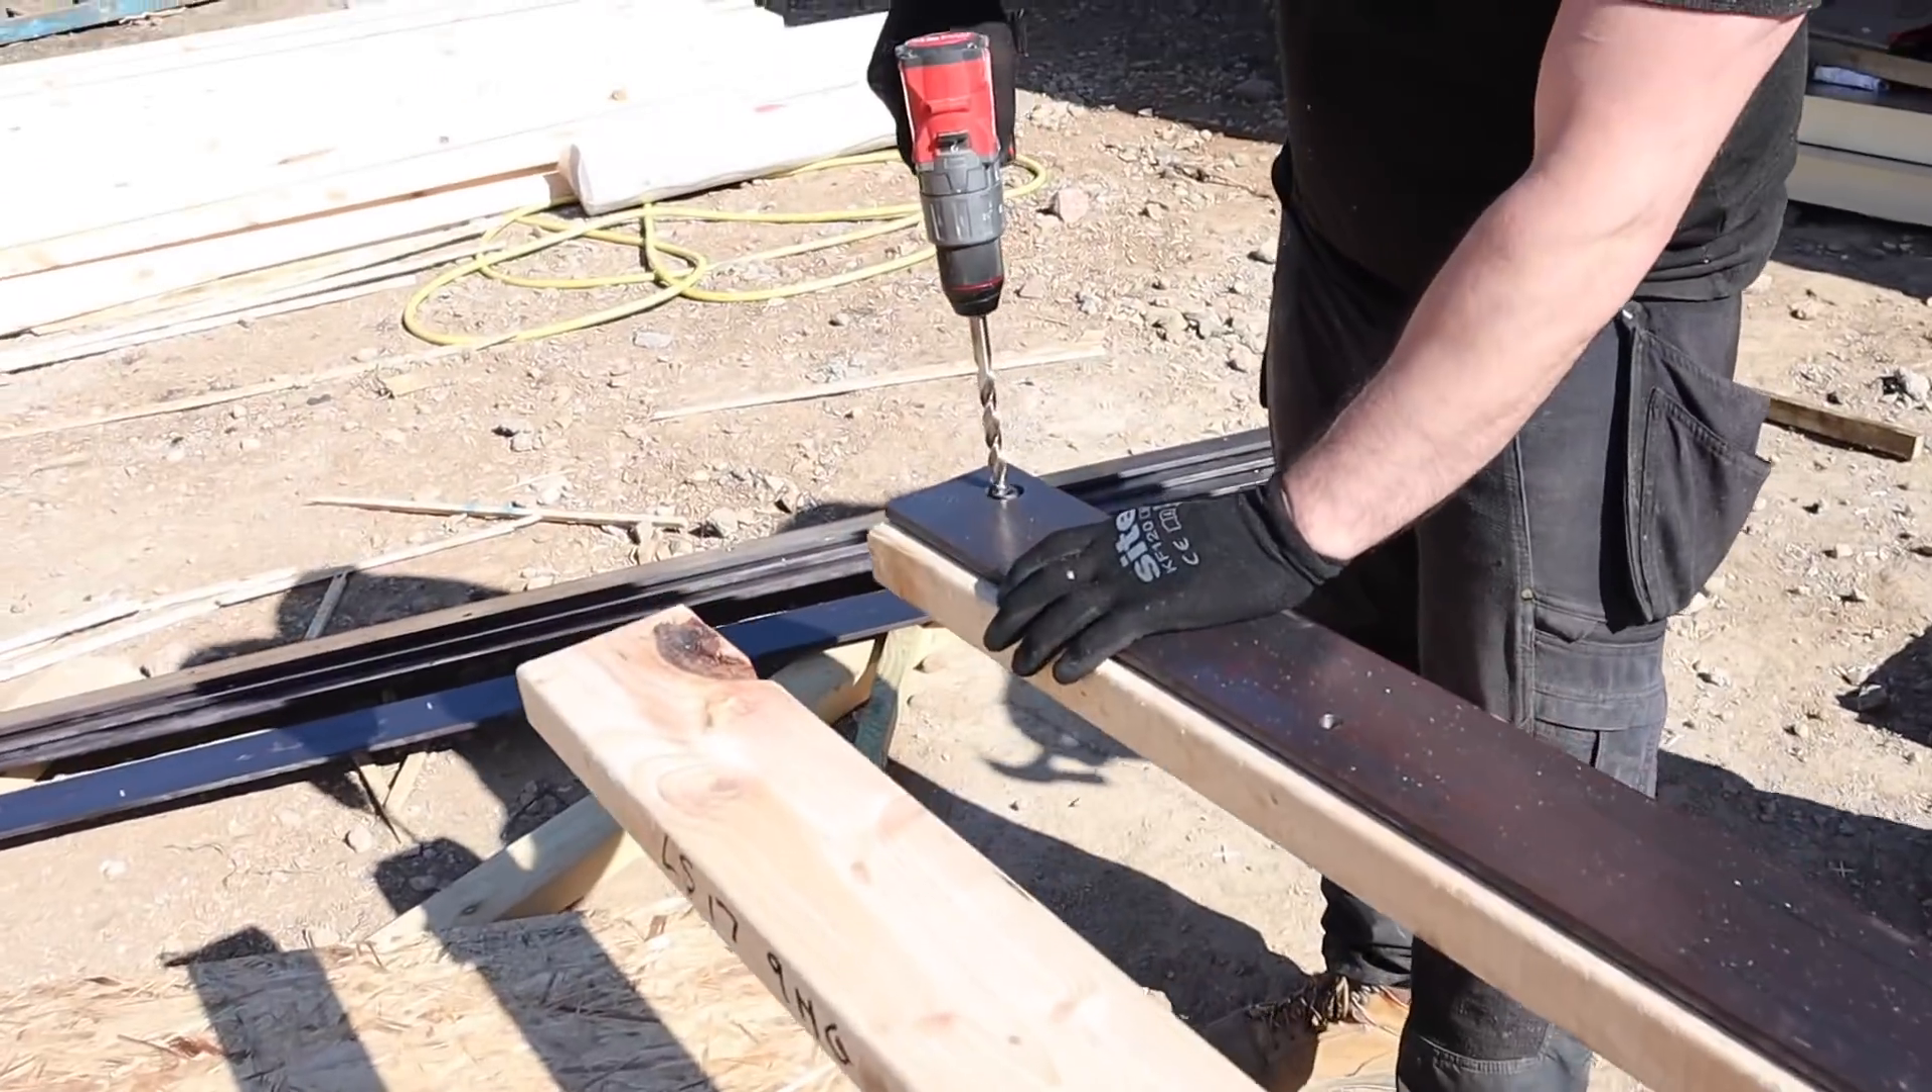But what we're going to do we've sat the steel on top of one piece of timber.